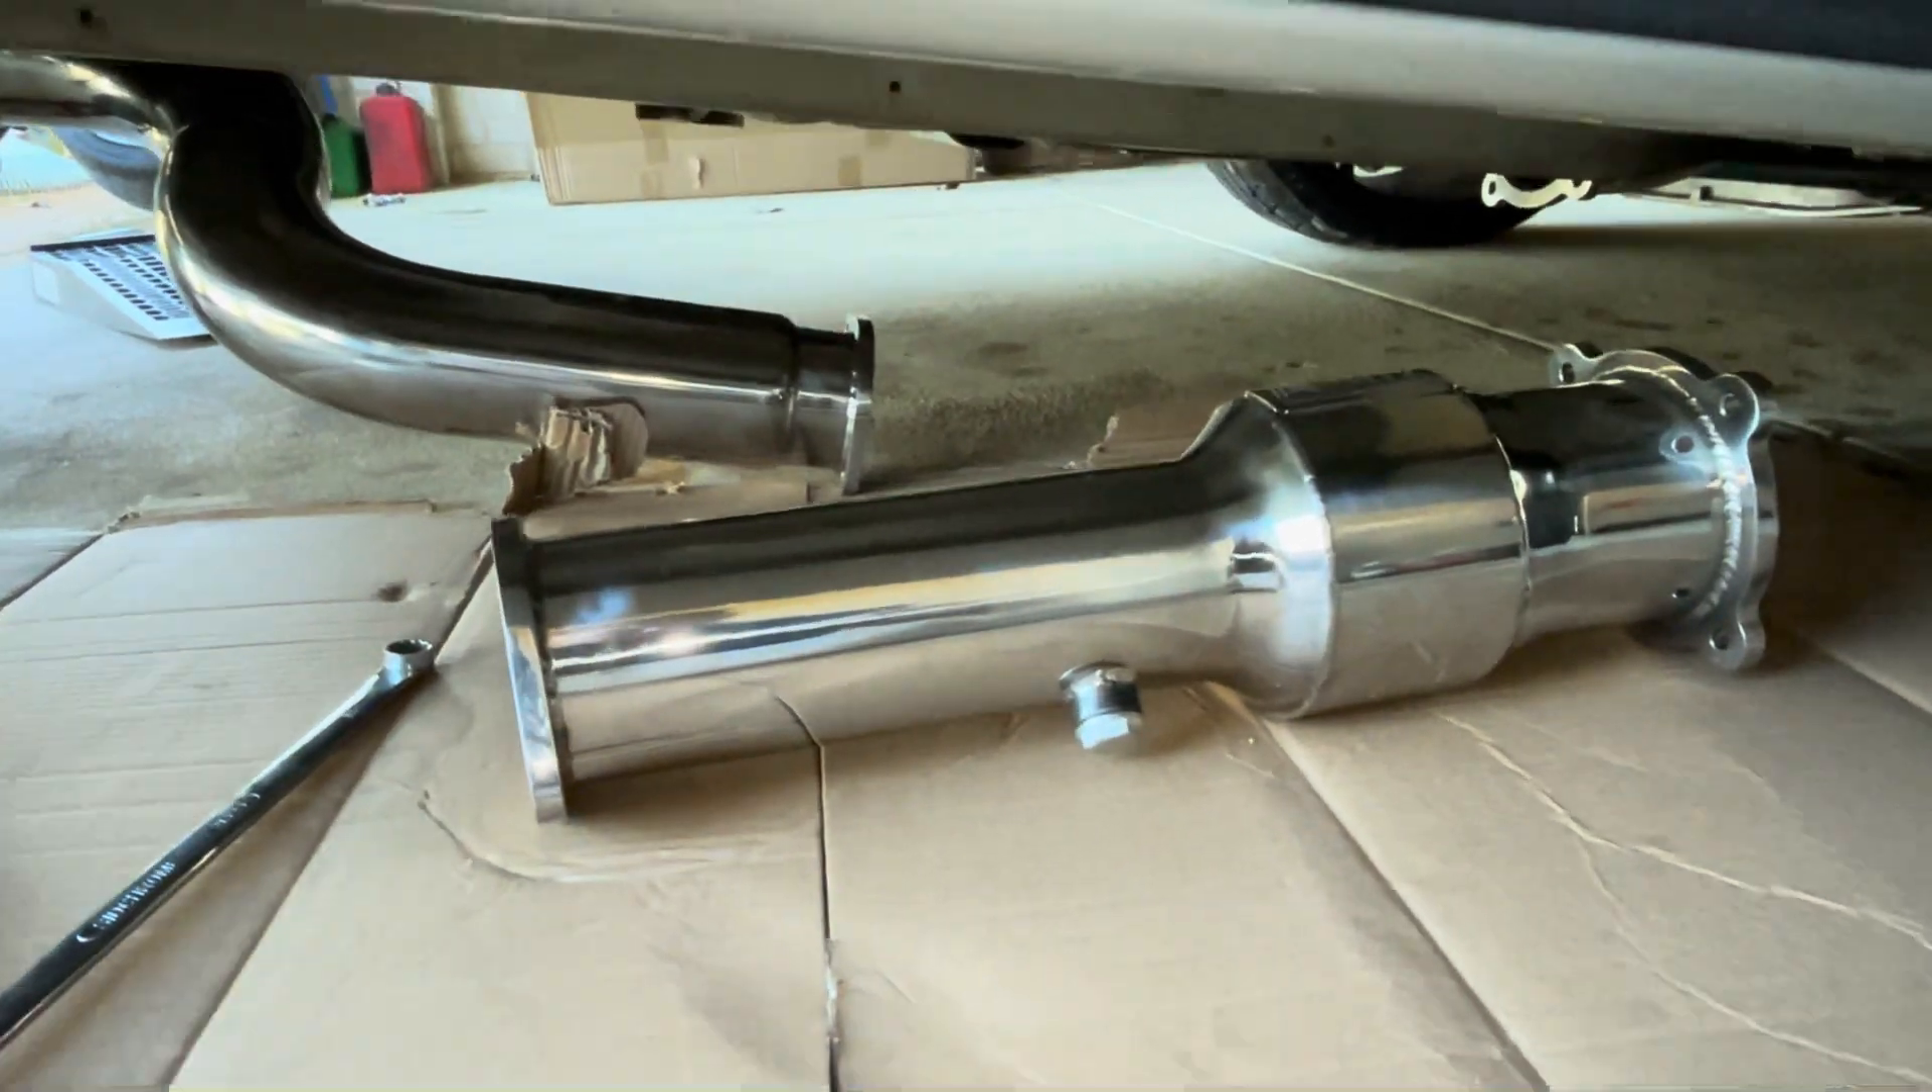The last piece to go in is the cat converter which i've got here.